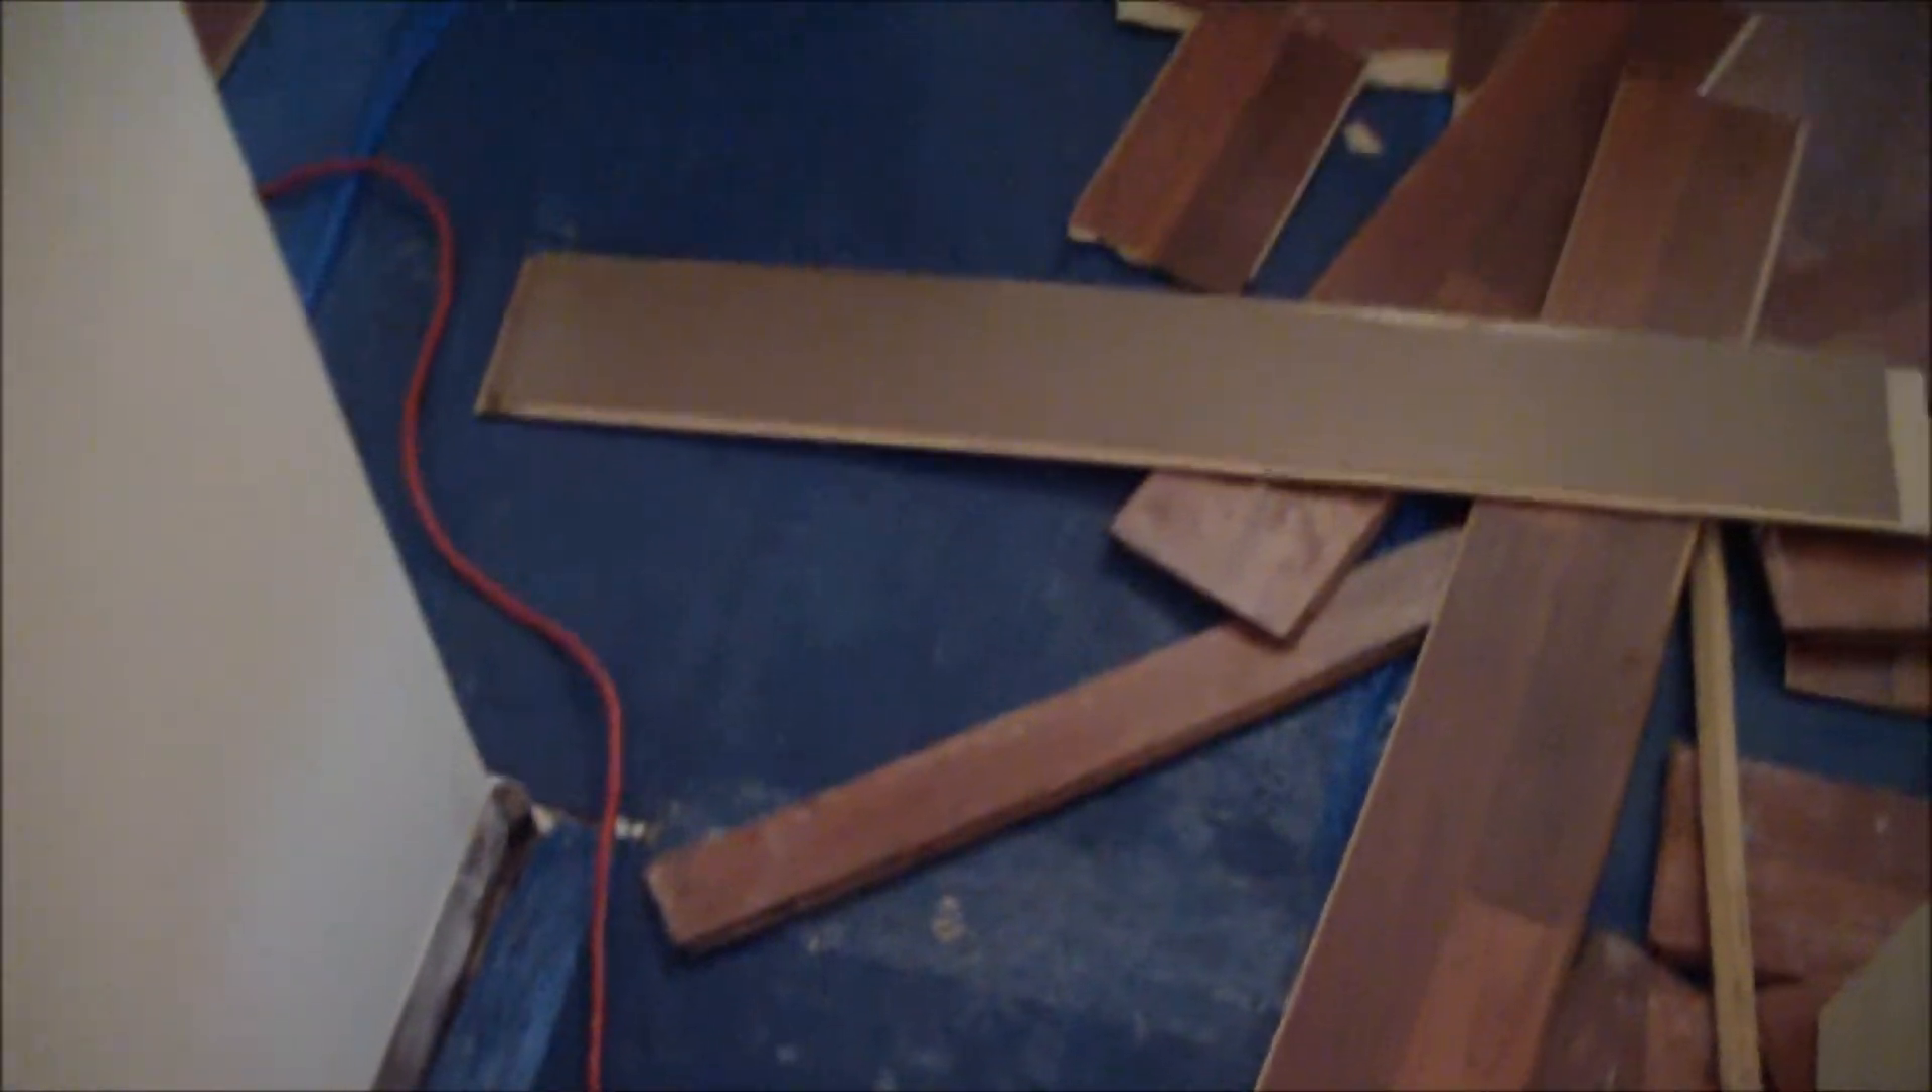And then we're just starting to rip up this floor.